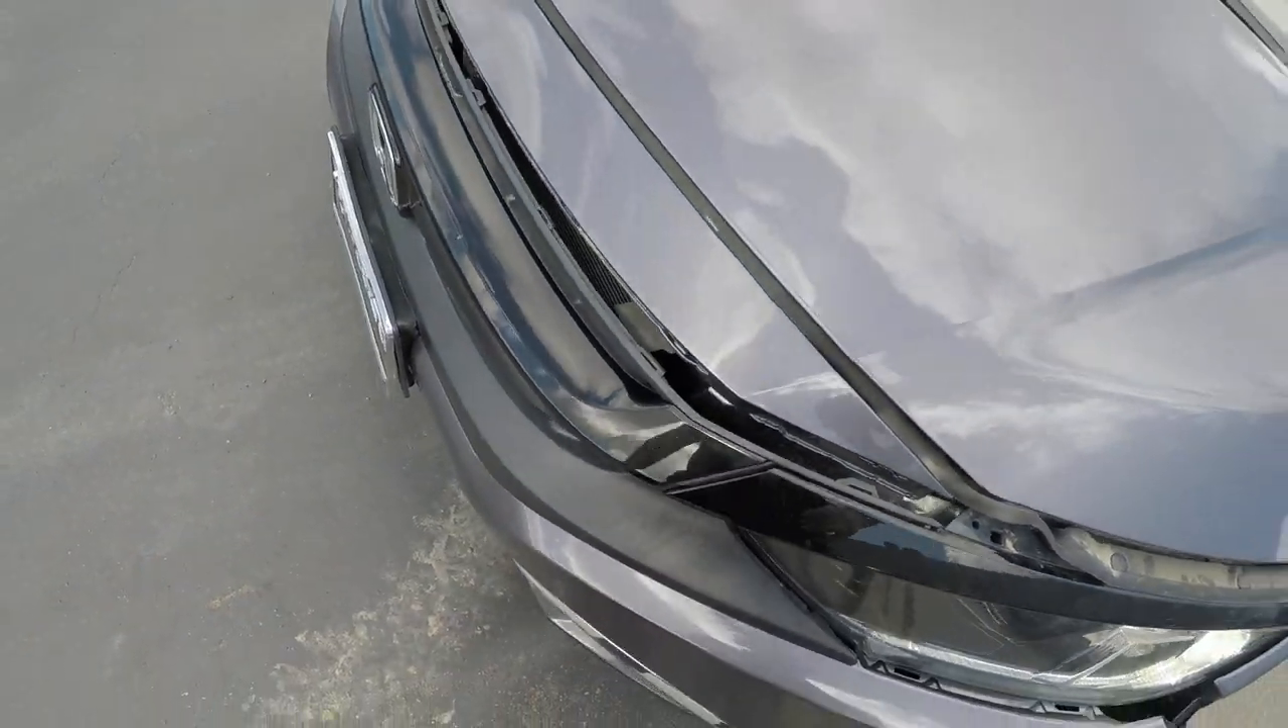It just looks like the grille popped out.